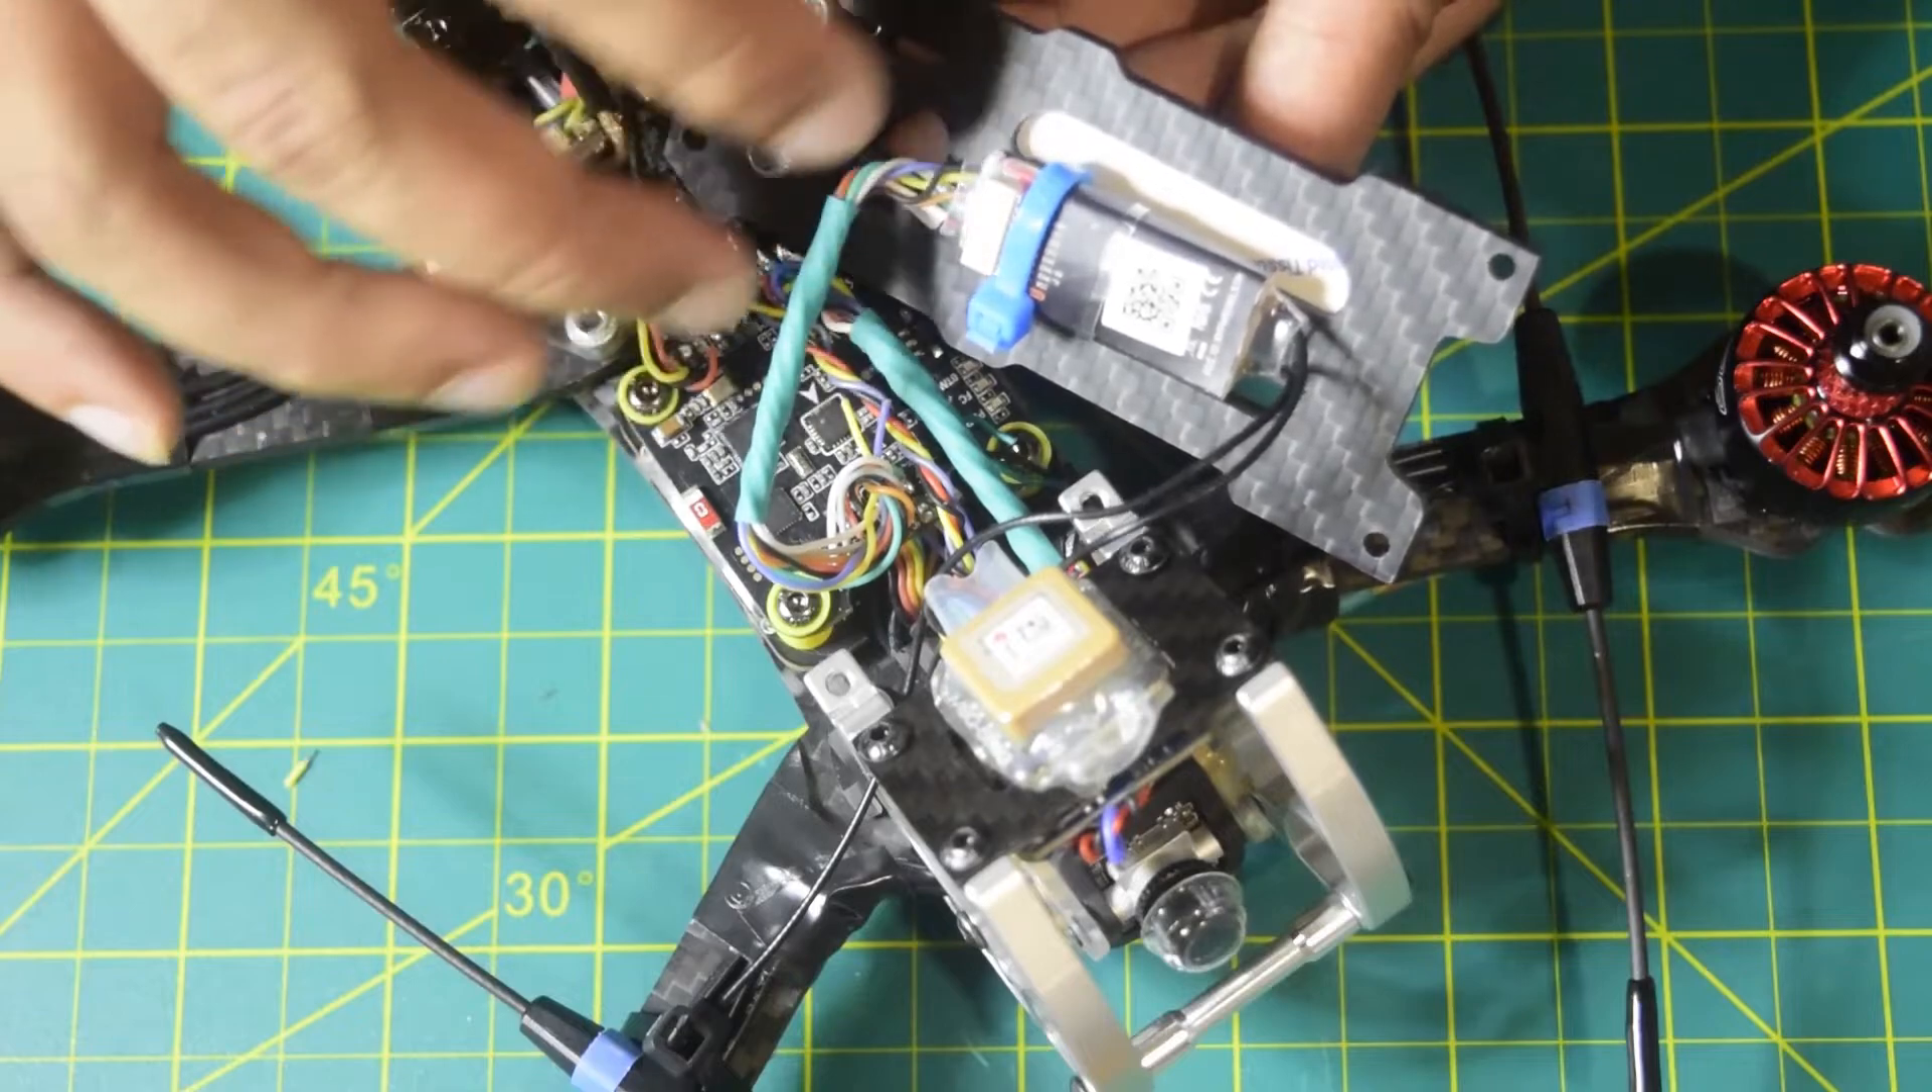So what I have done guys this is my radio receiver guys which I have zip tied onto the top side frame of this drone guys.